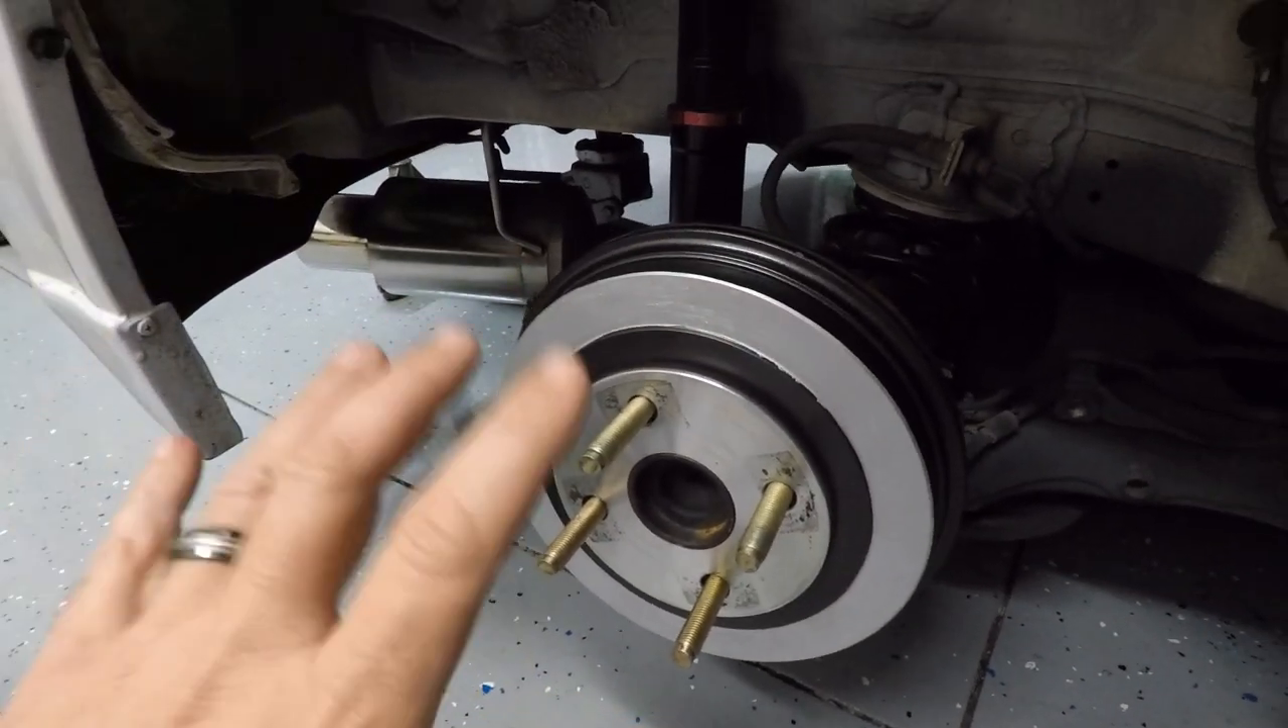All right so i got the rear wheel off here to show you what we're working with and to show you what i worked on earlier in the week.